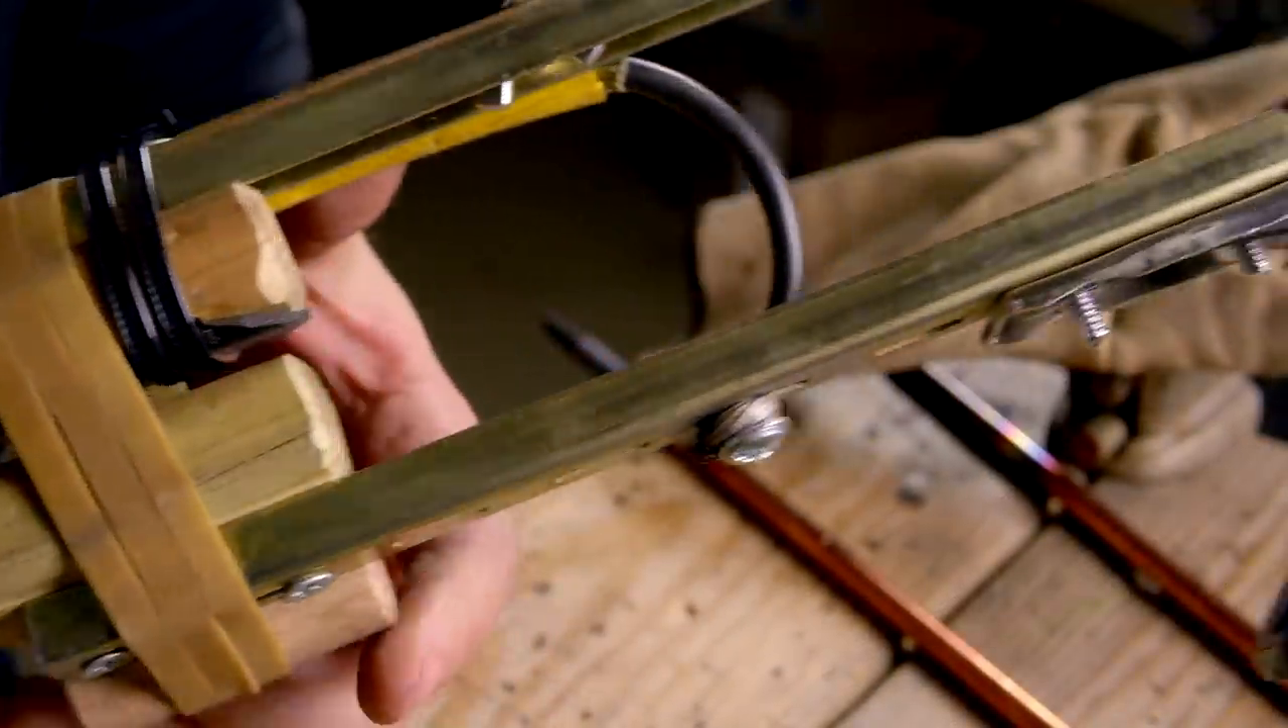To each section of the wood handle, I've attached a metal rail to extend the end of the torch further away from your hands.